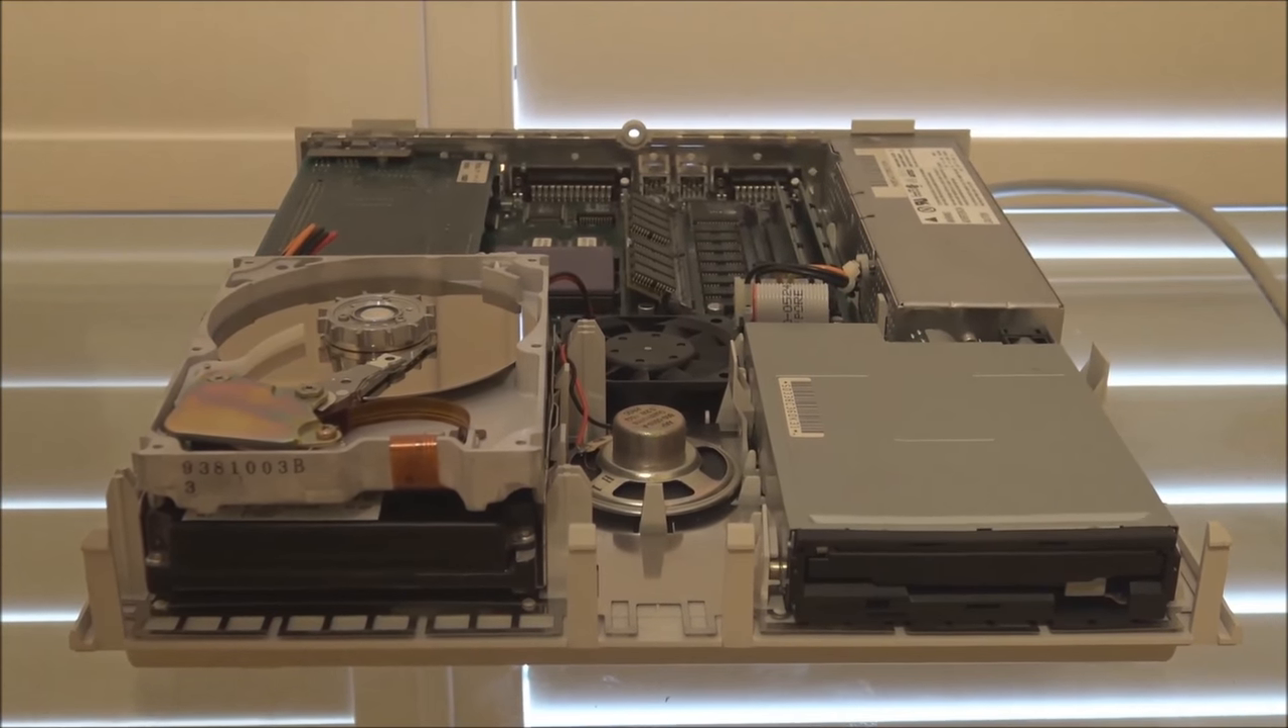So I've left the top cover off.